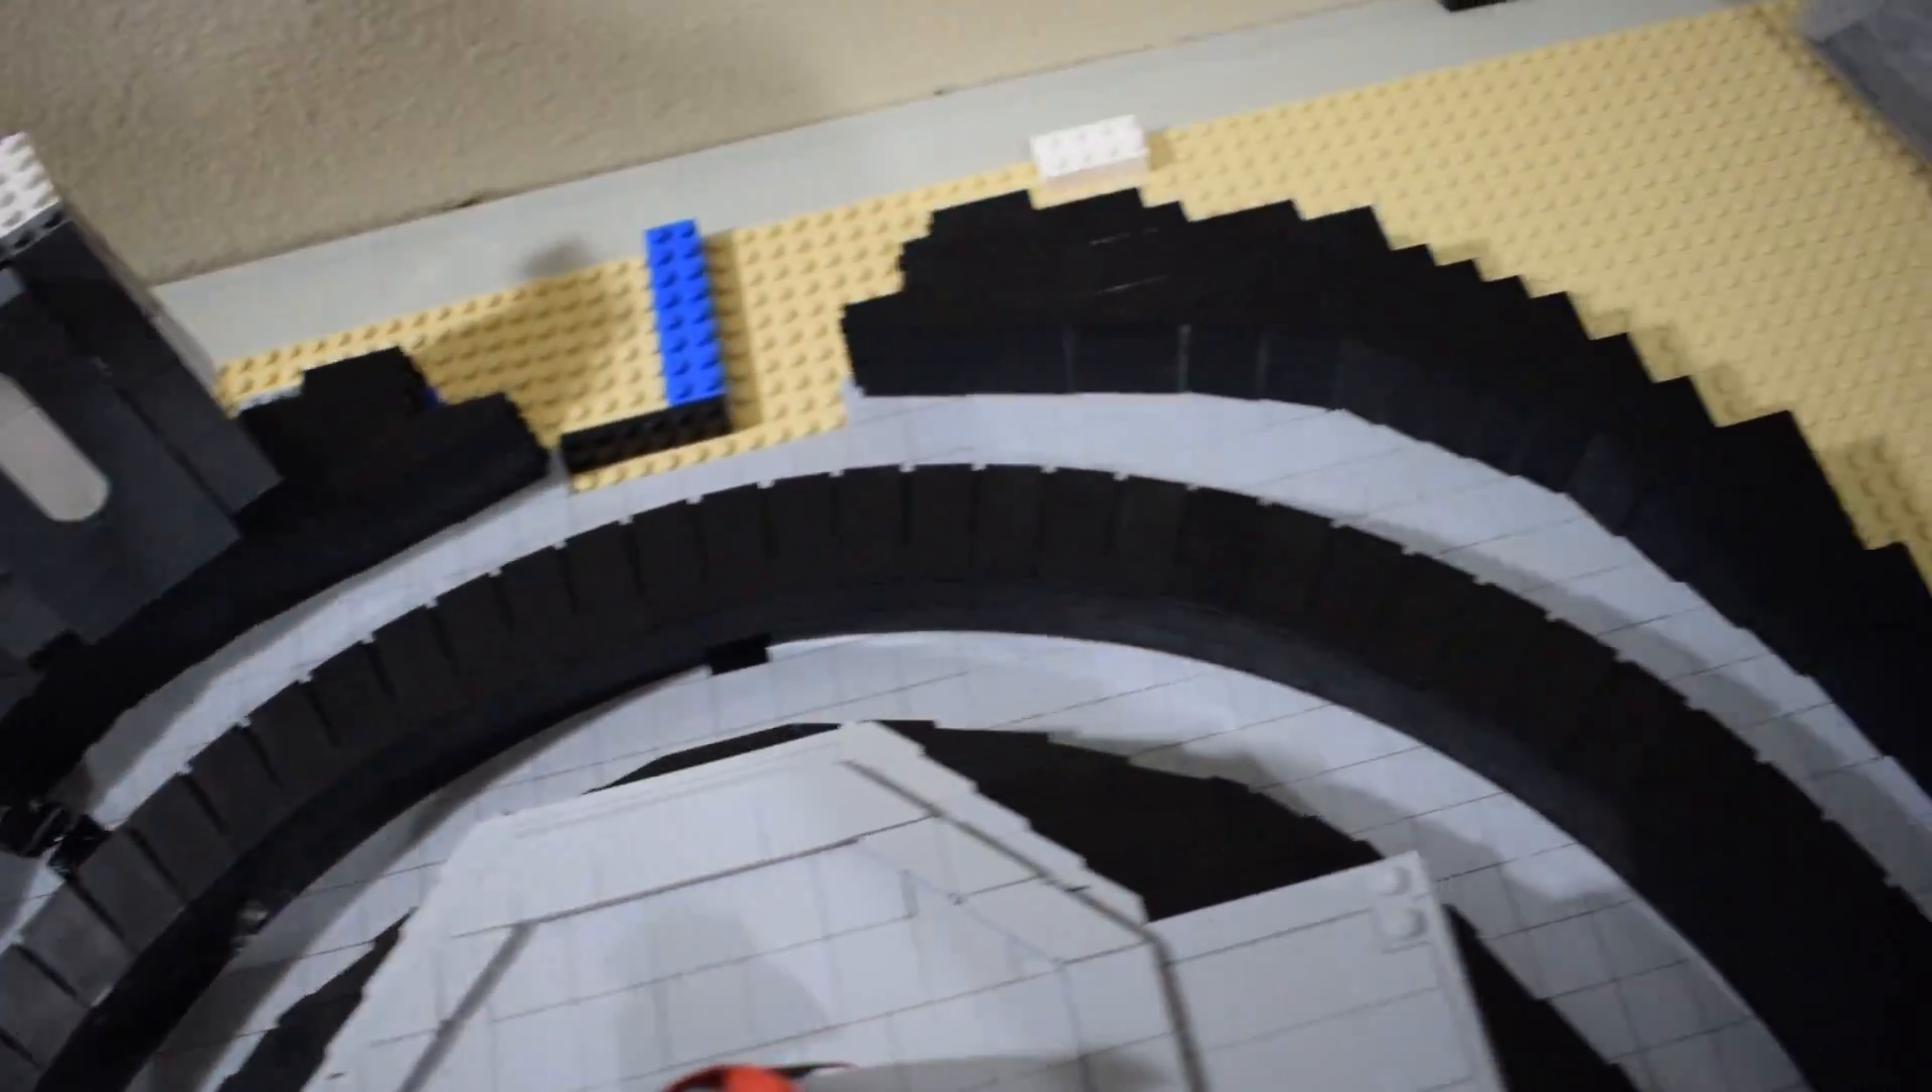And I ended up laying the tiles basically going all around this build.